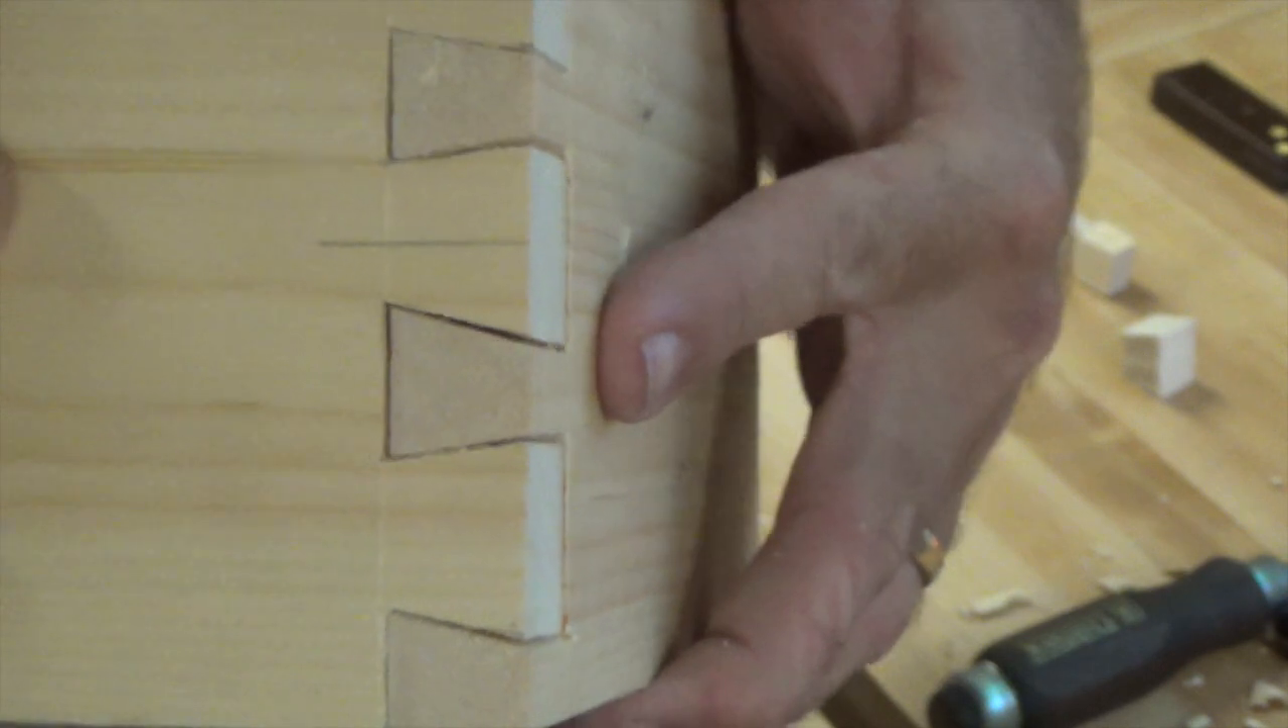We have got one heck of a loose joint and you can see the gaps there you can see how loose this is and wobbly I mean for my liking this should be way tighter than this.